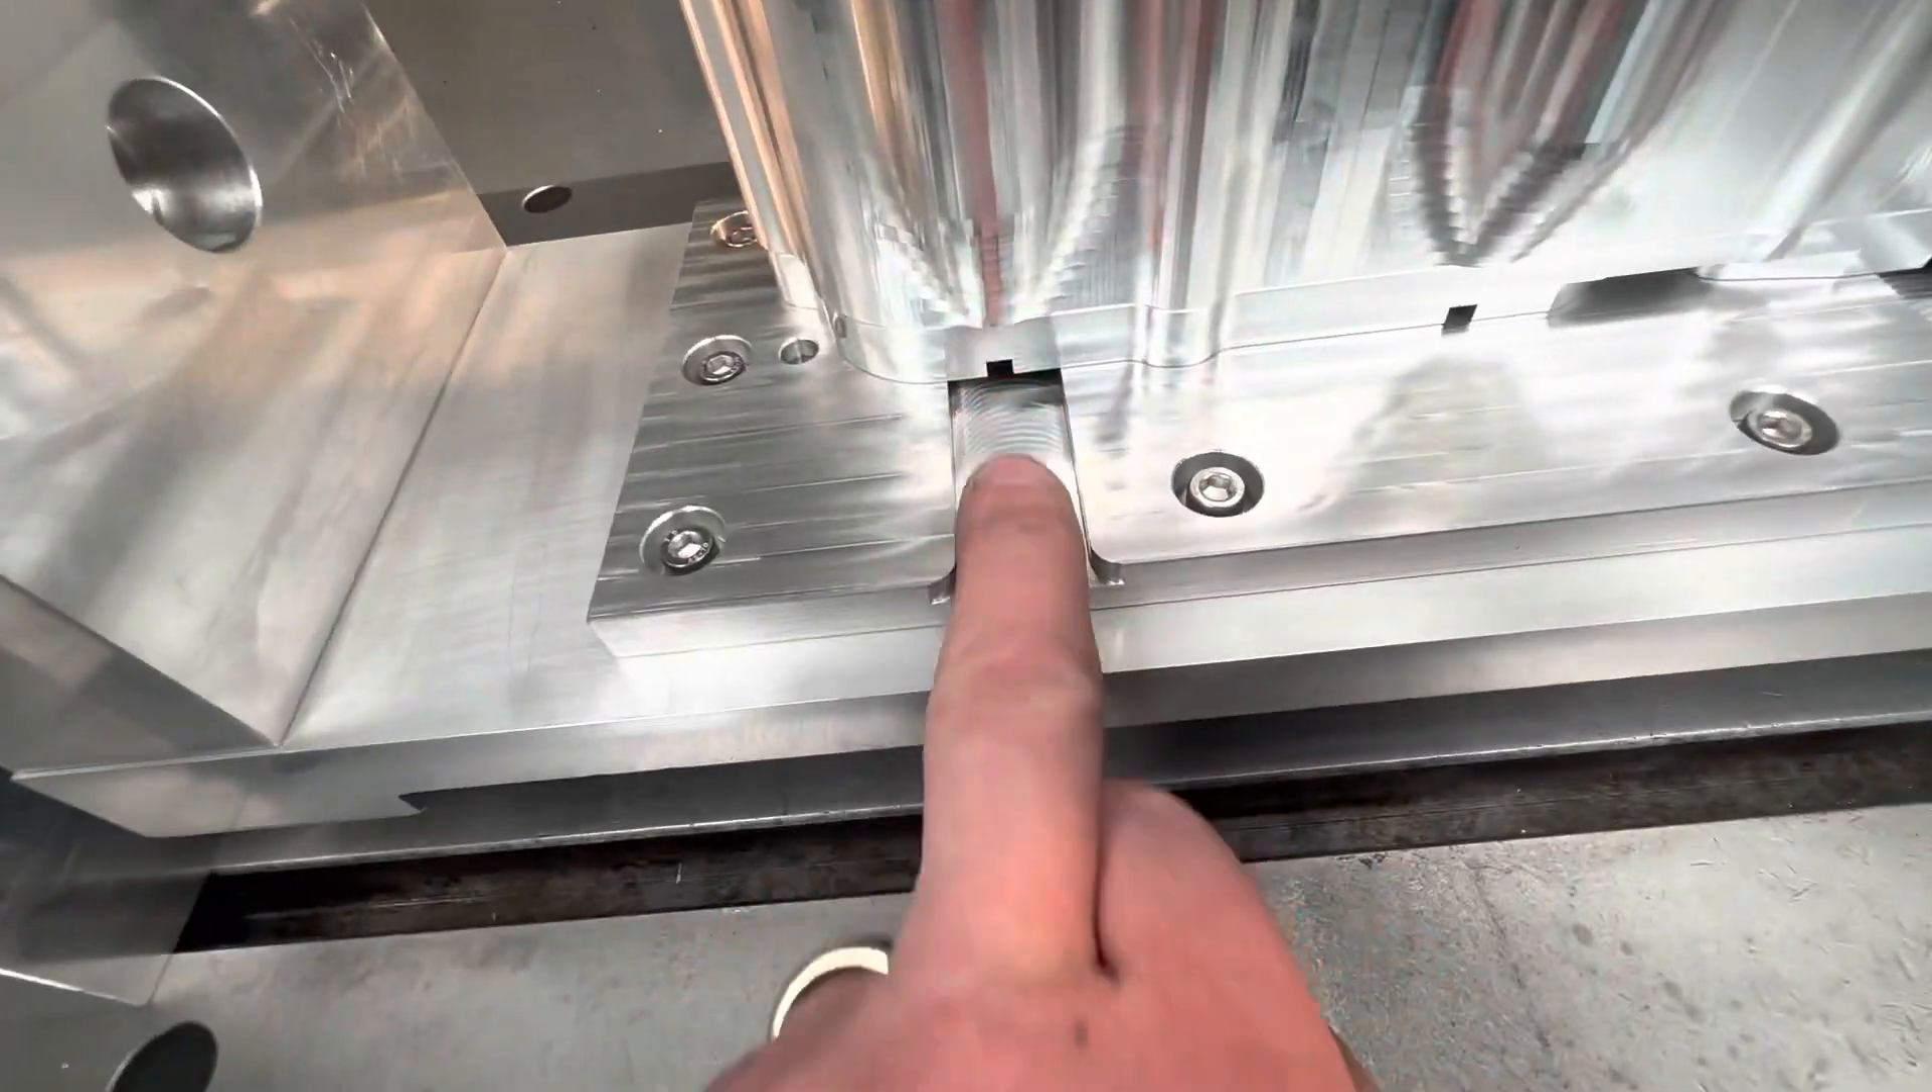So you can see we've got all the cap heads in around here and now you can see these troughs coming out in line with where the ports are and some on the back.